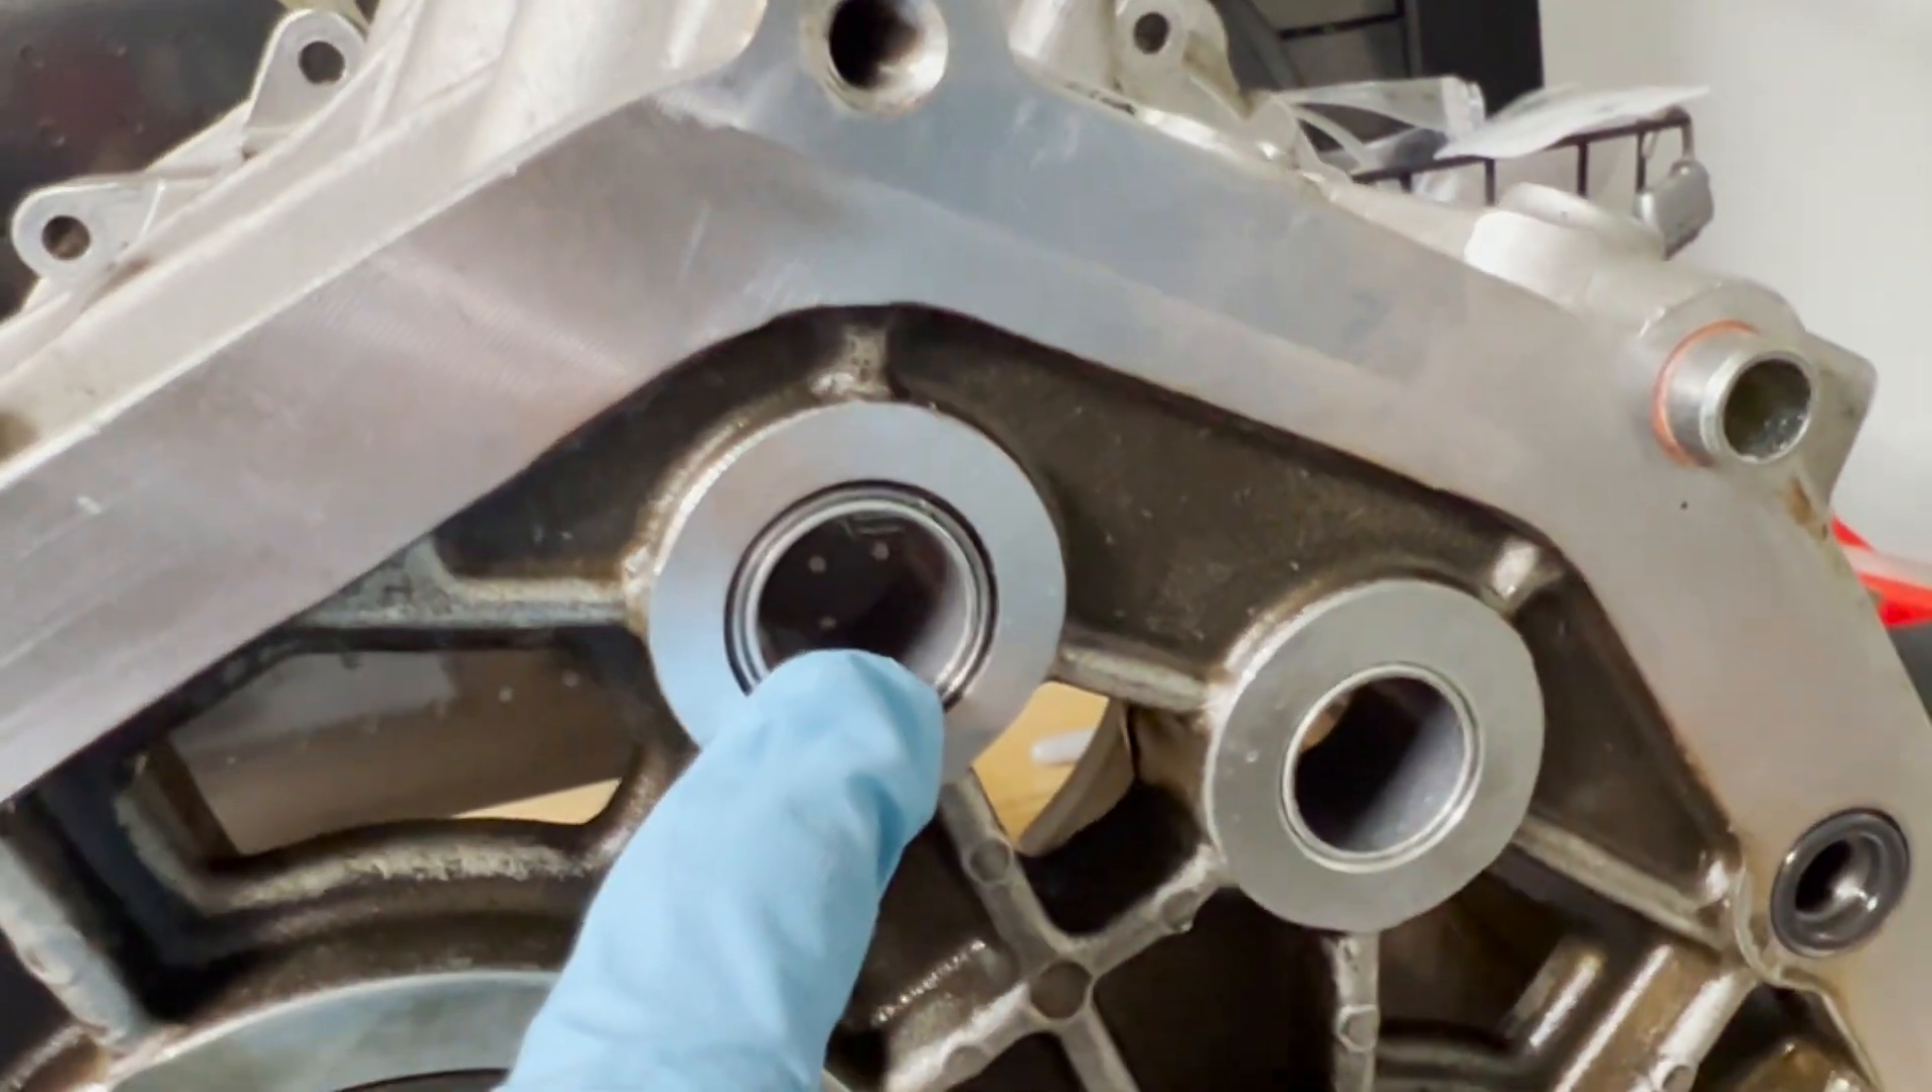And here we see the first set of bushings have been installed for this transmission case.